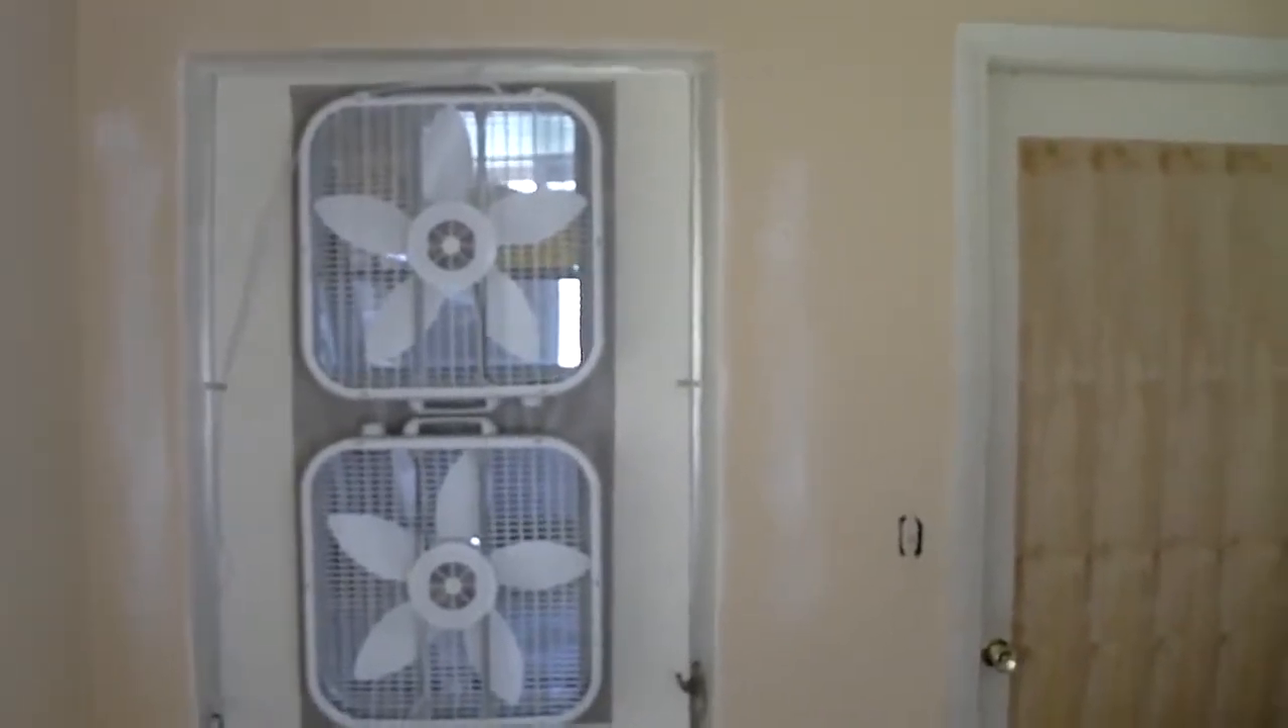Okay I have placed the fans in a window.